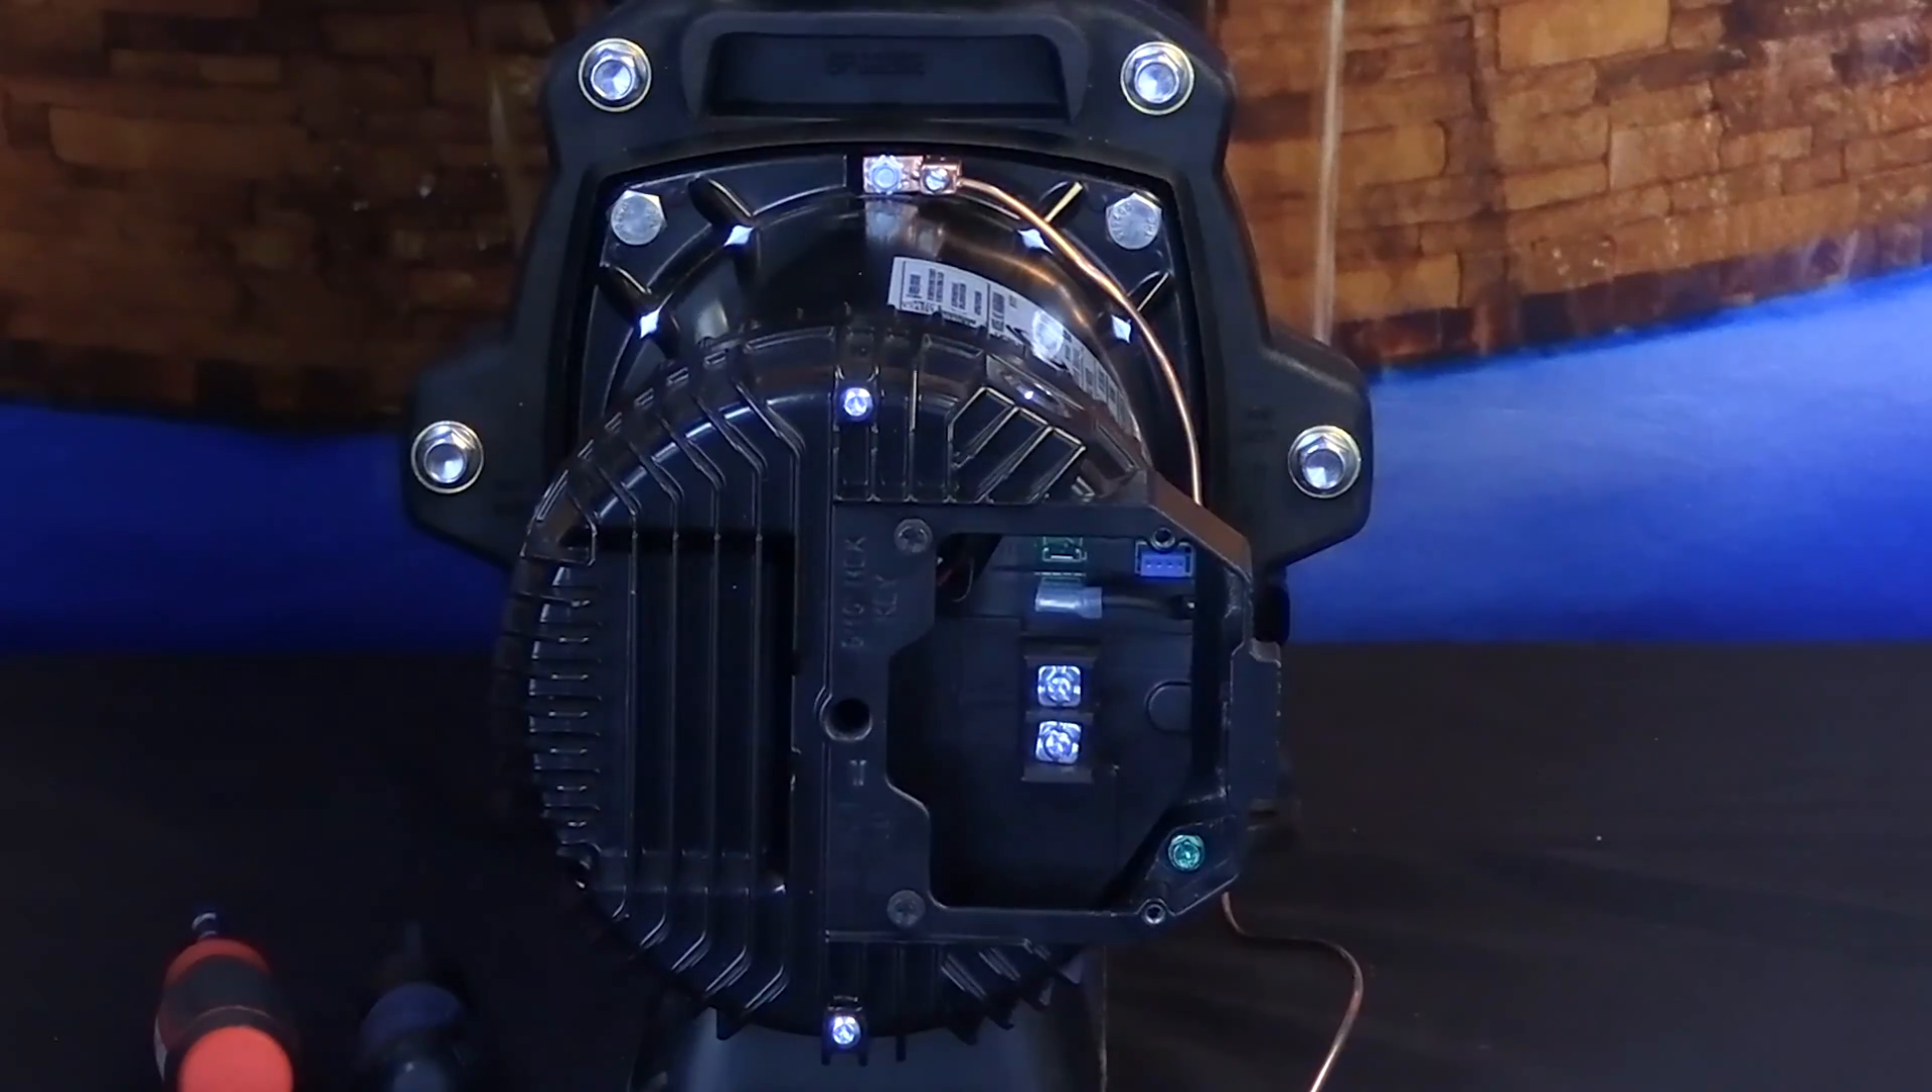And now we have access to the electrical compartment.